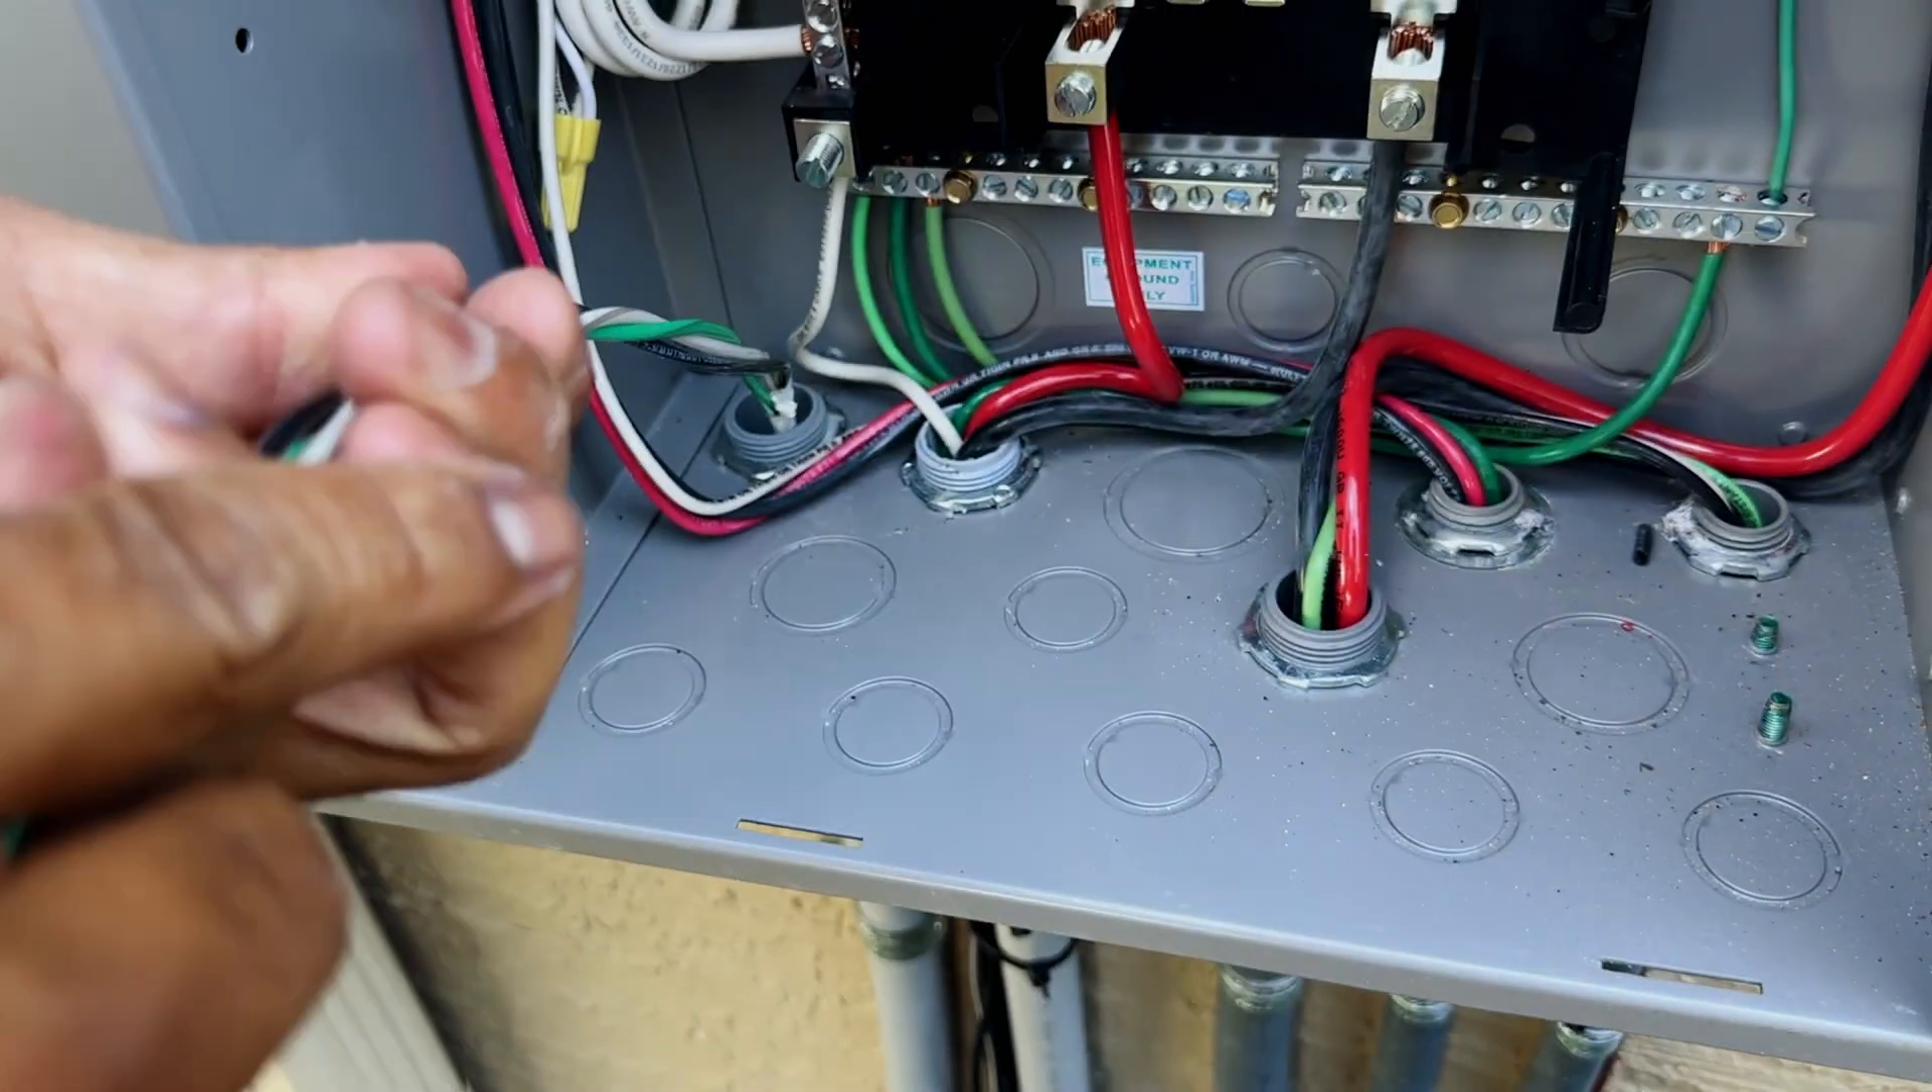As you can see here in my breaker box, the wires are already ran.